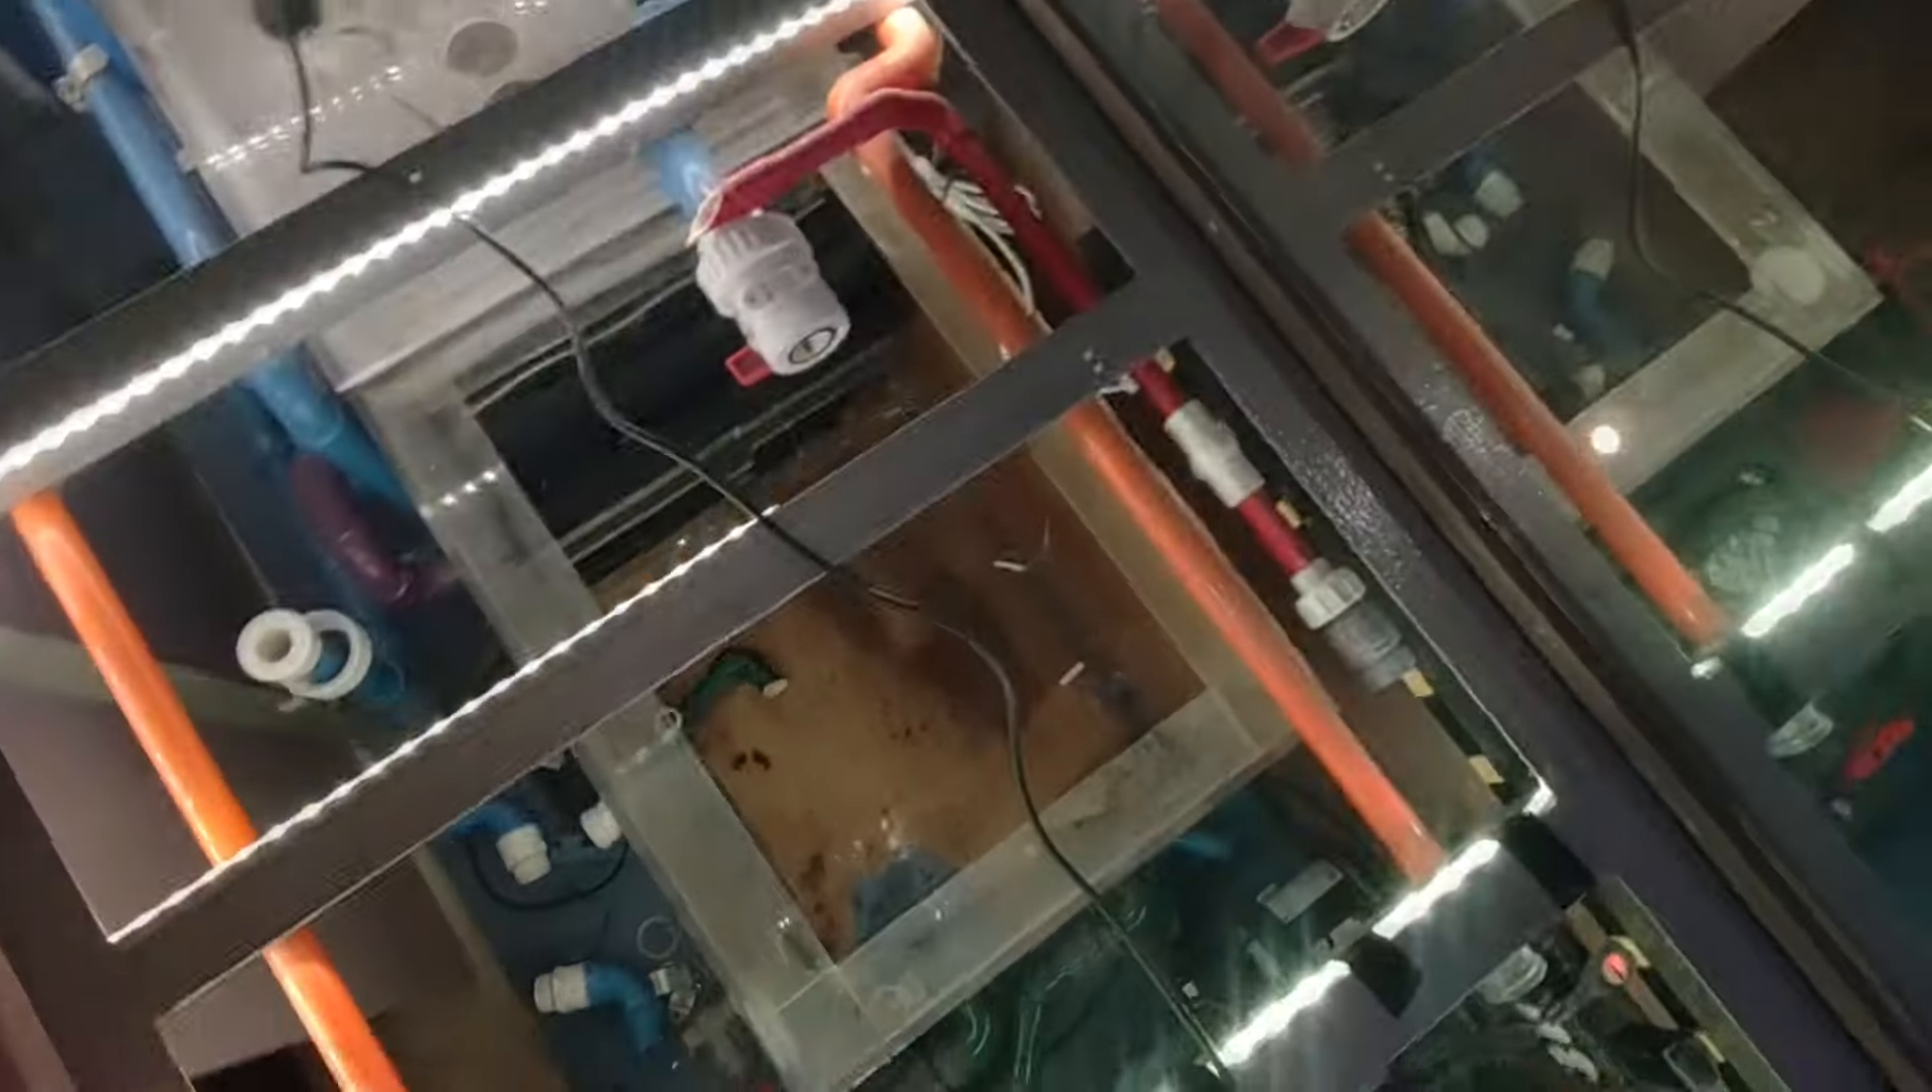As you can see. I've got all the lights put on.